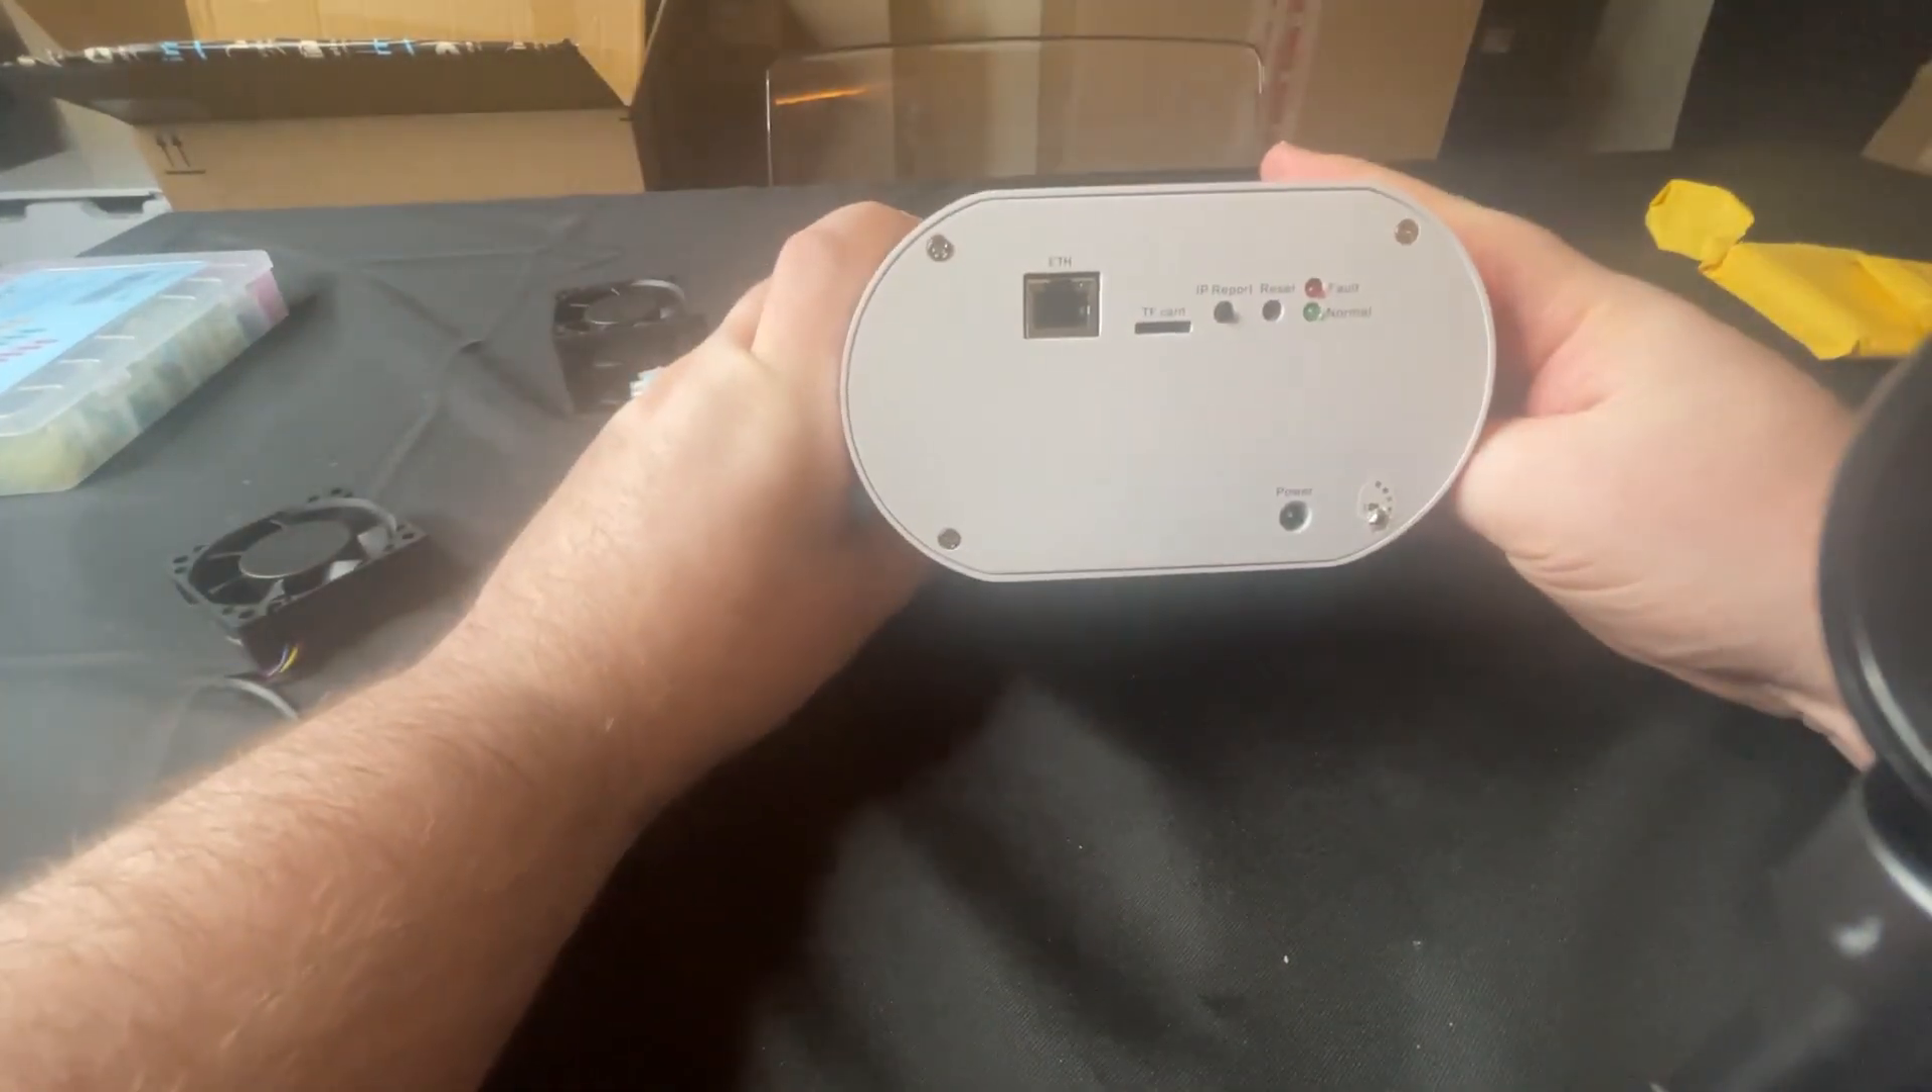We got our green miner back together.